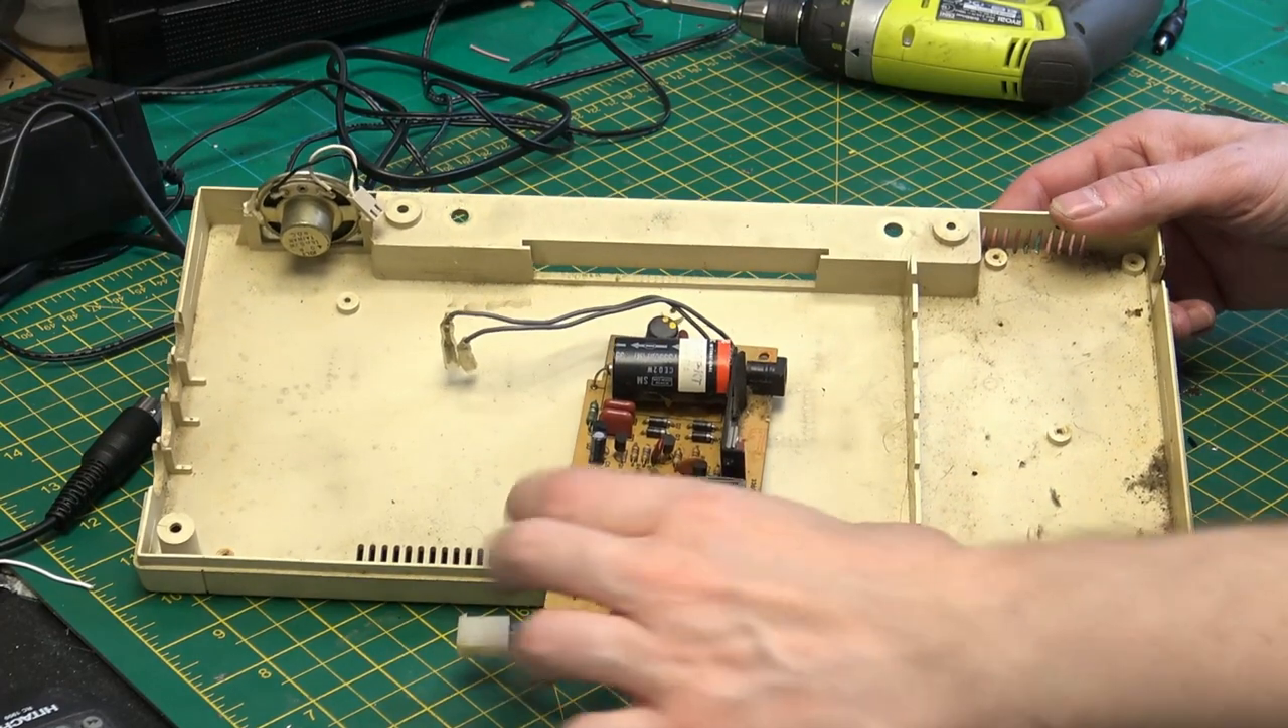So I've just taken the base off.